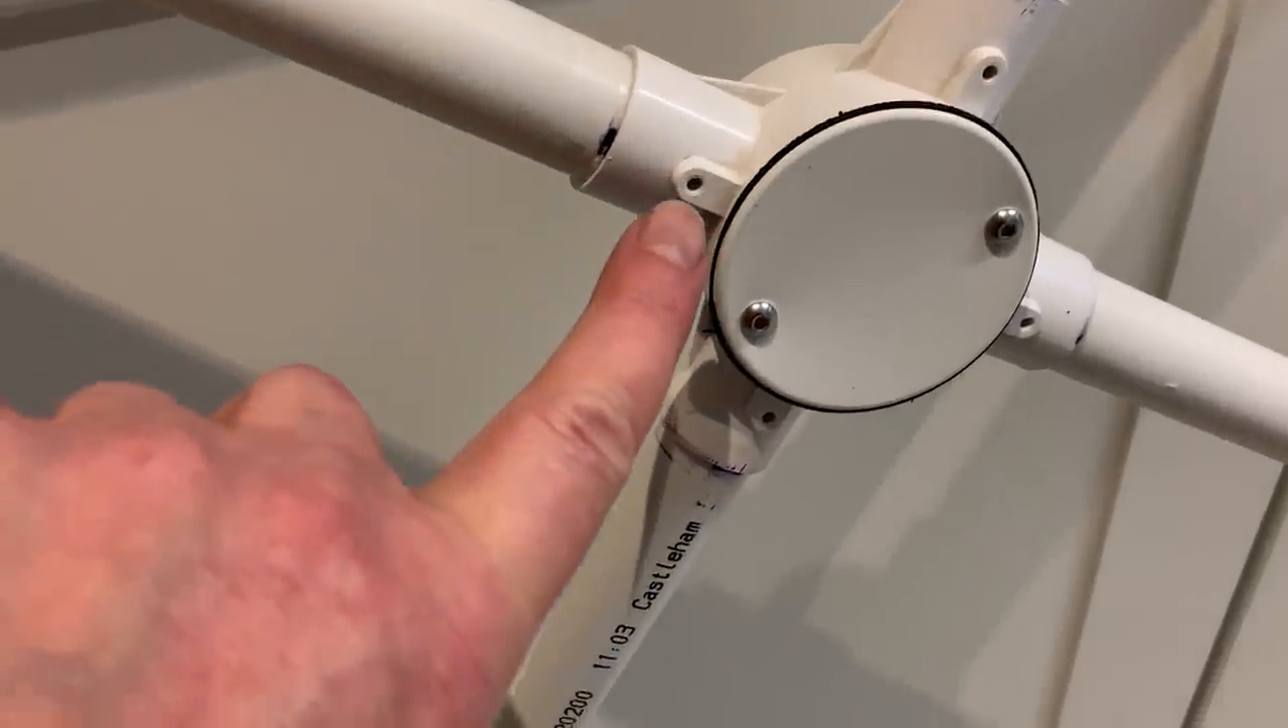And as you can see I've added a centerpiece a blanking cap over the center axle.